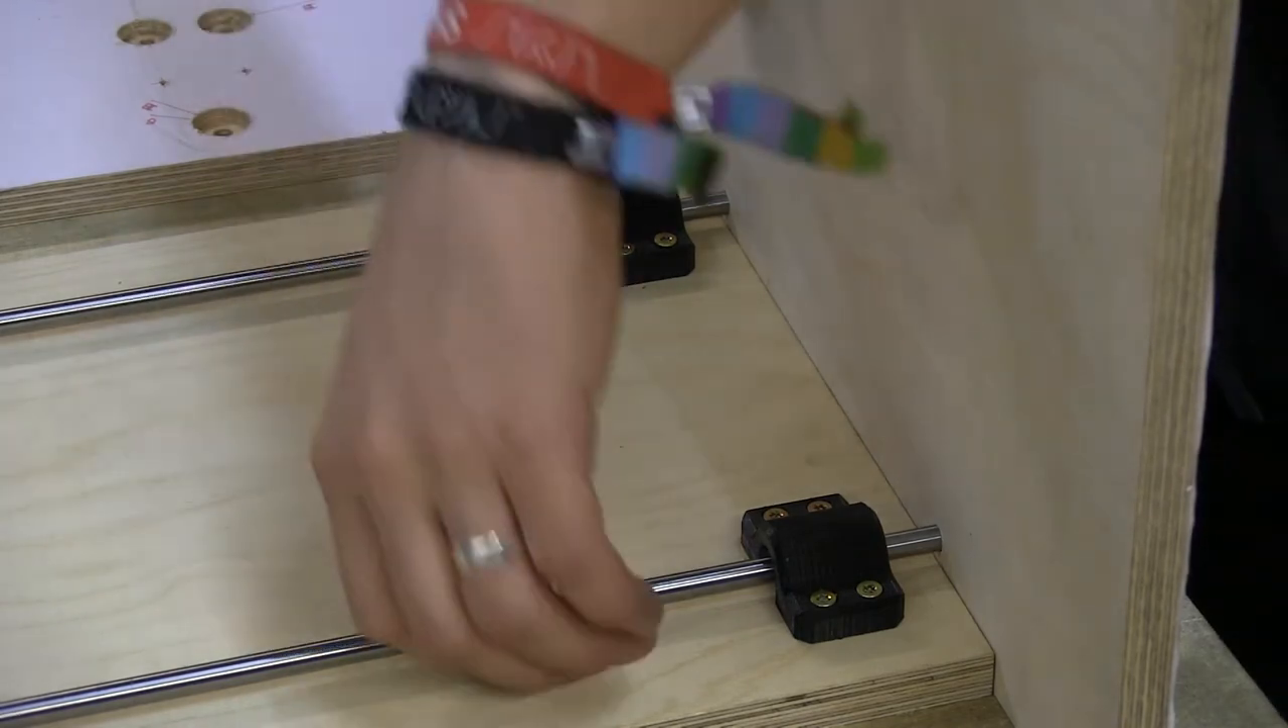And let's see if these rods actually line up with the side pieces. These two rods are supposed to fit in here. Yeah, good.